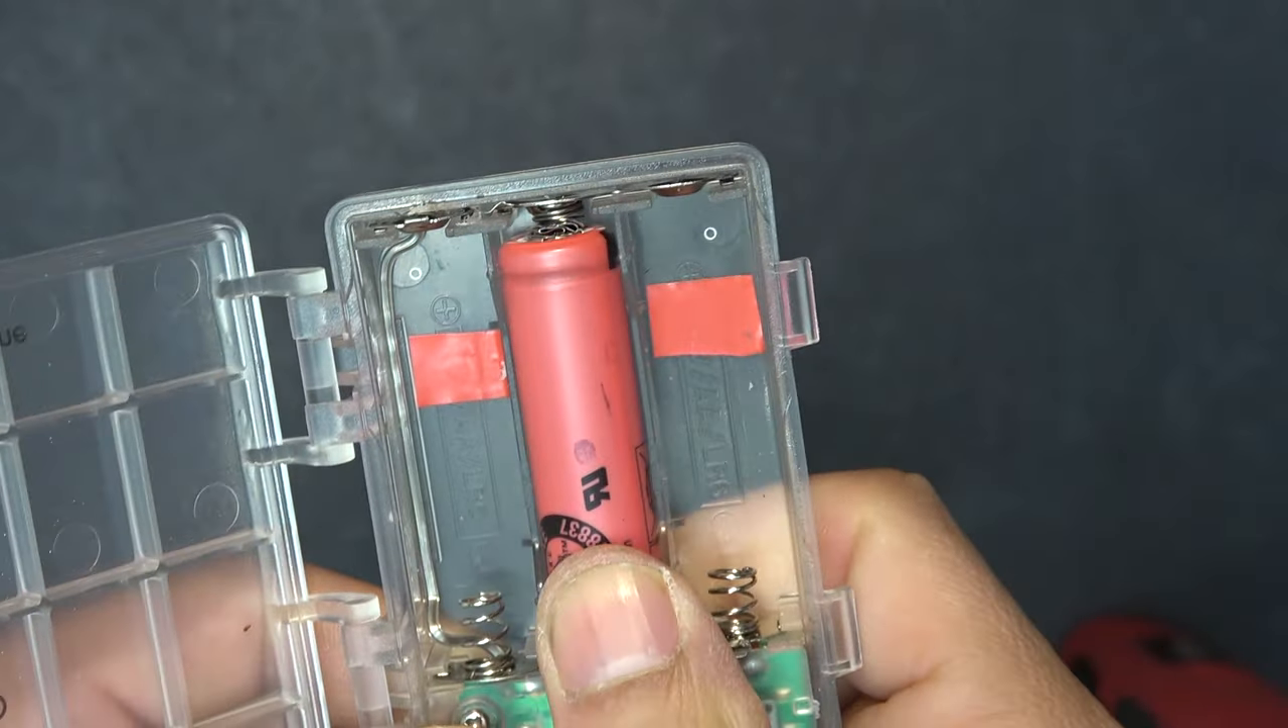That's why I put red tapes on the top part of the case to make sure that it's the positive terminal it's on the top.